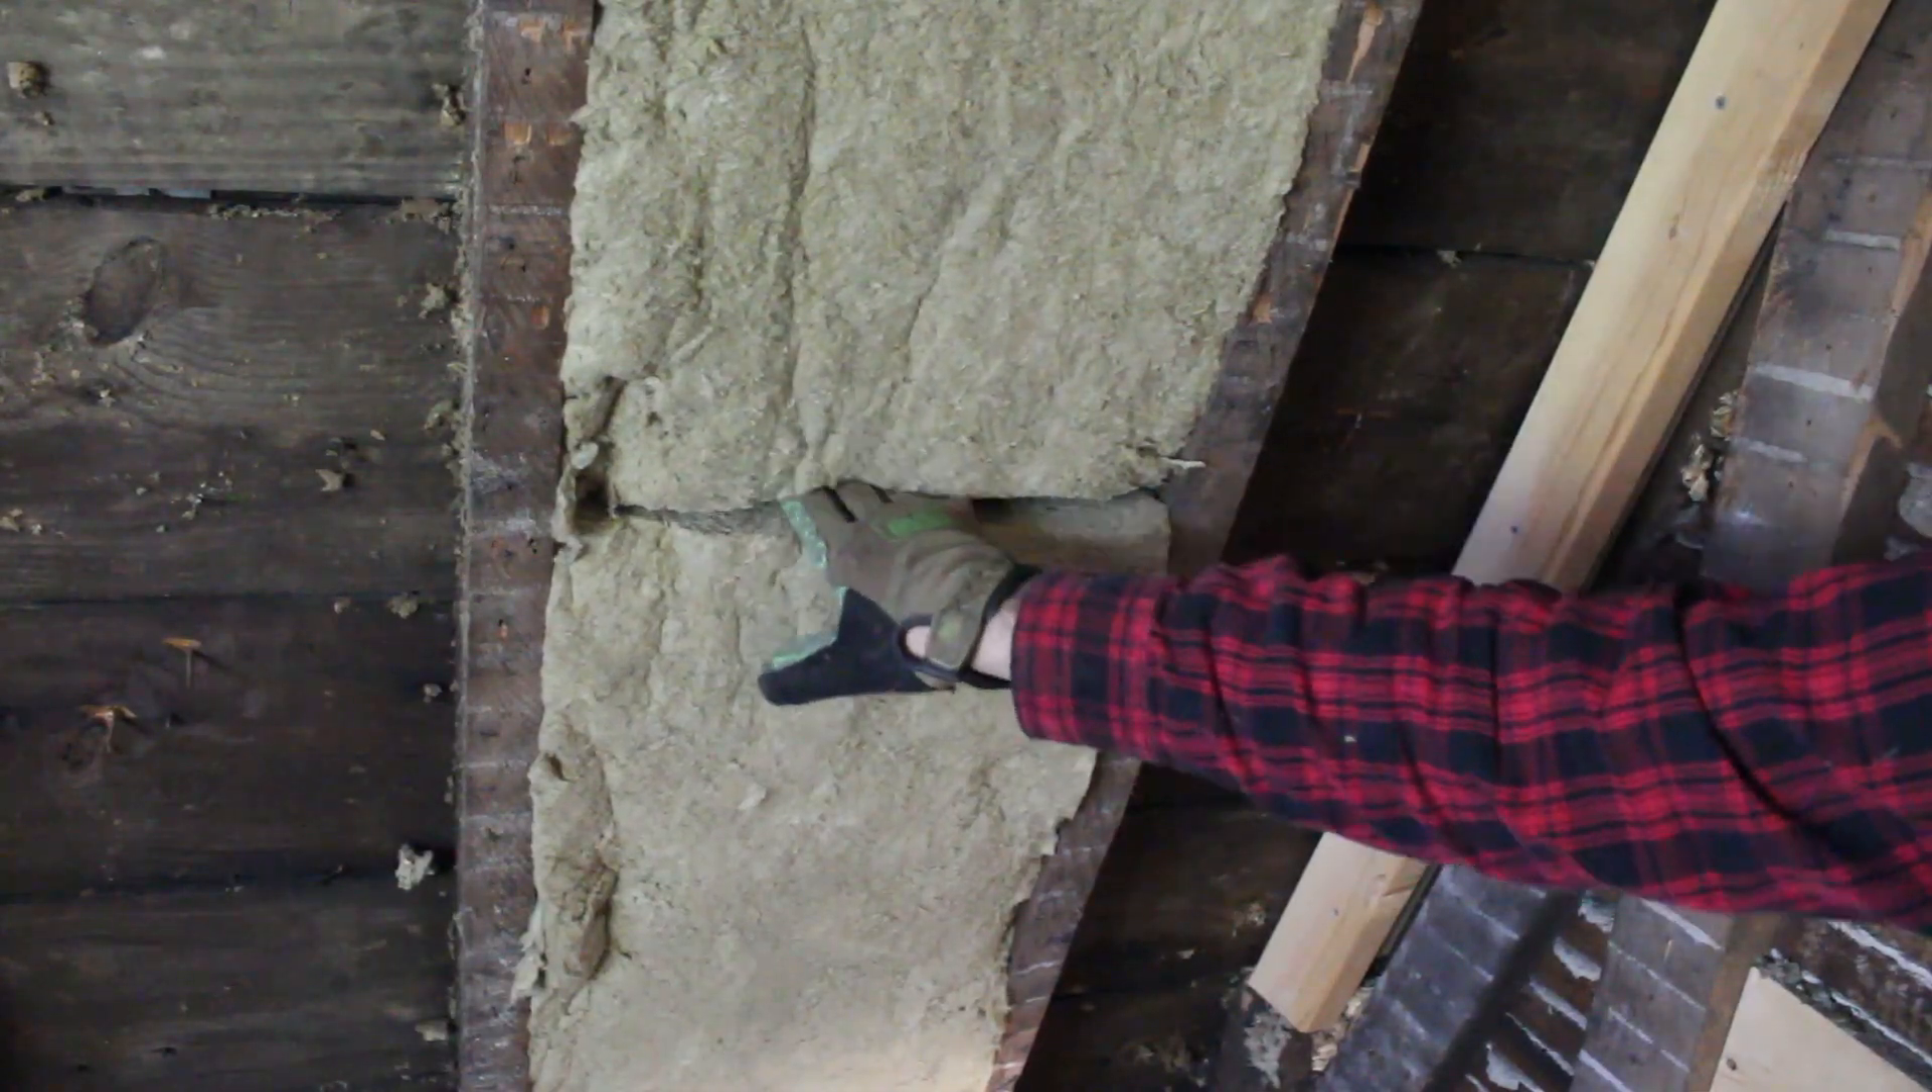There's a little bit of a gap here. I can fit my fingers in this.